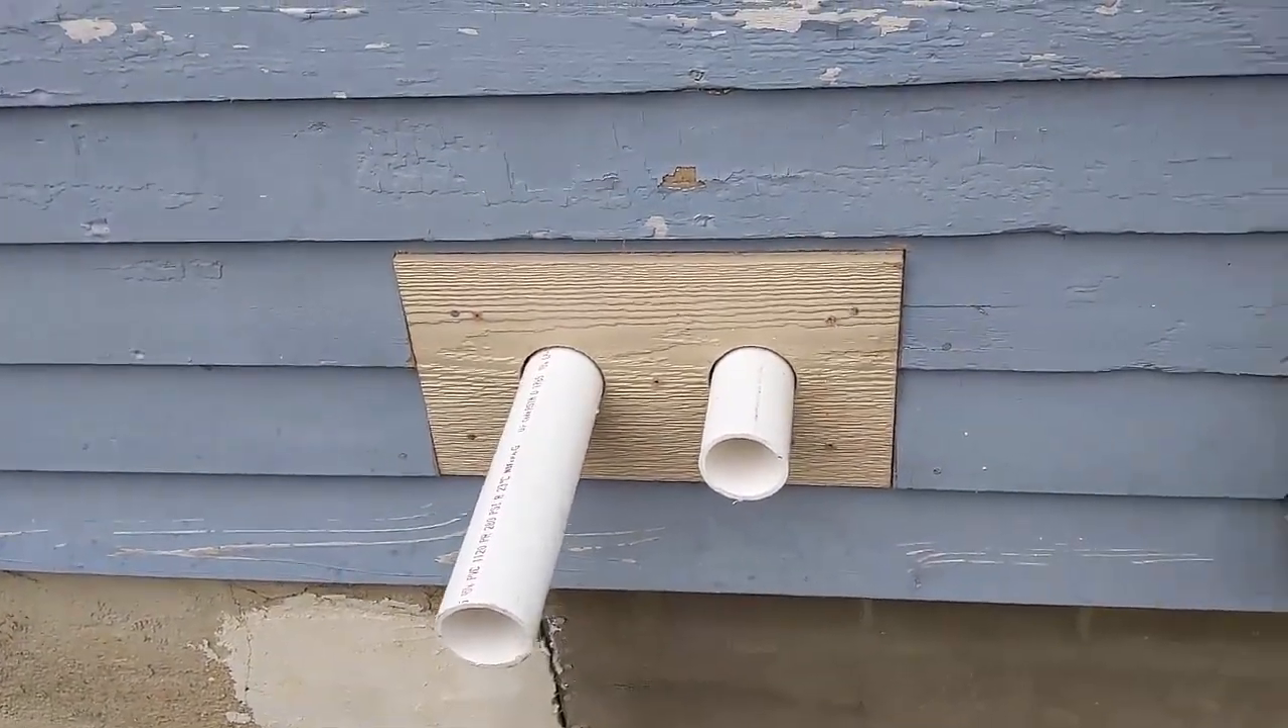So these pipes are now all the way through.